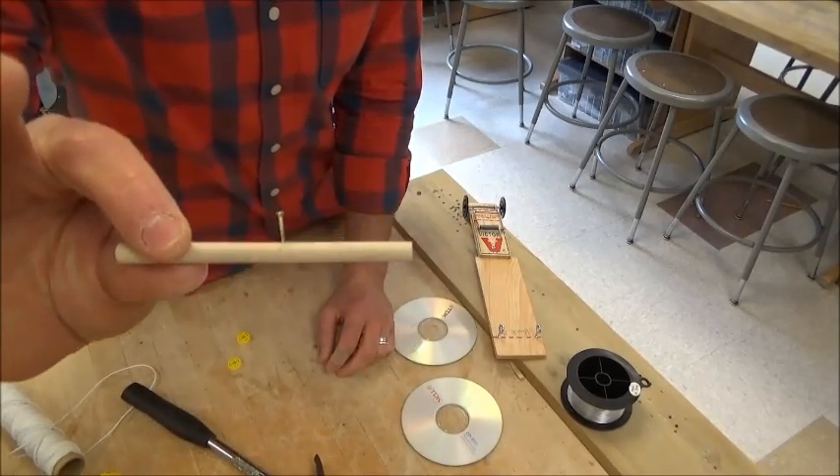So now i have my my nail through my axle.